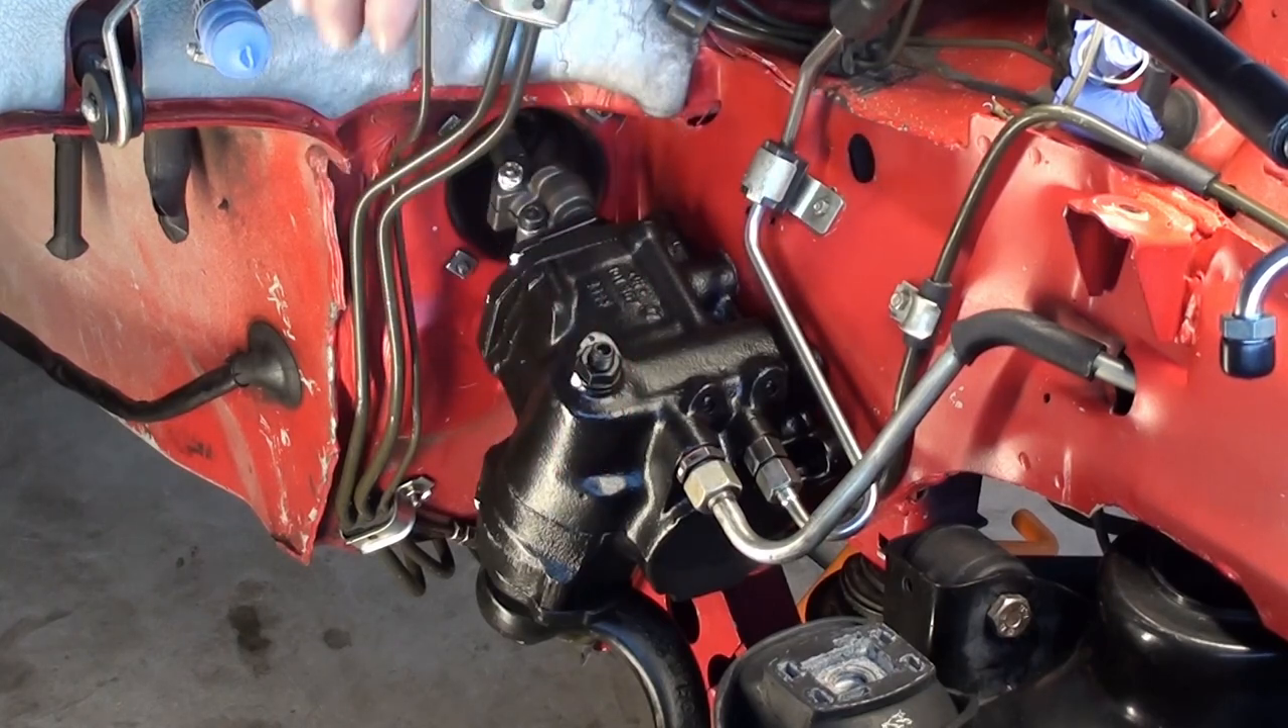So now our steering gearbox is all in.